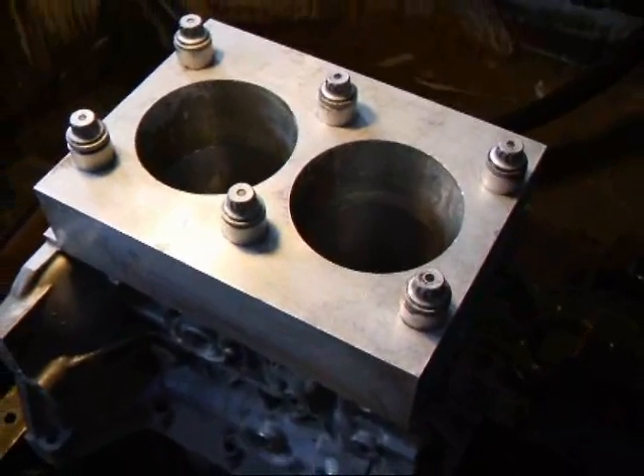Alright, I've installed the torque plate on top of this block and we normally do this with all the sleeves that we put in these because what it does is to simulate the stress of the cylinder head.